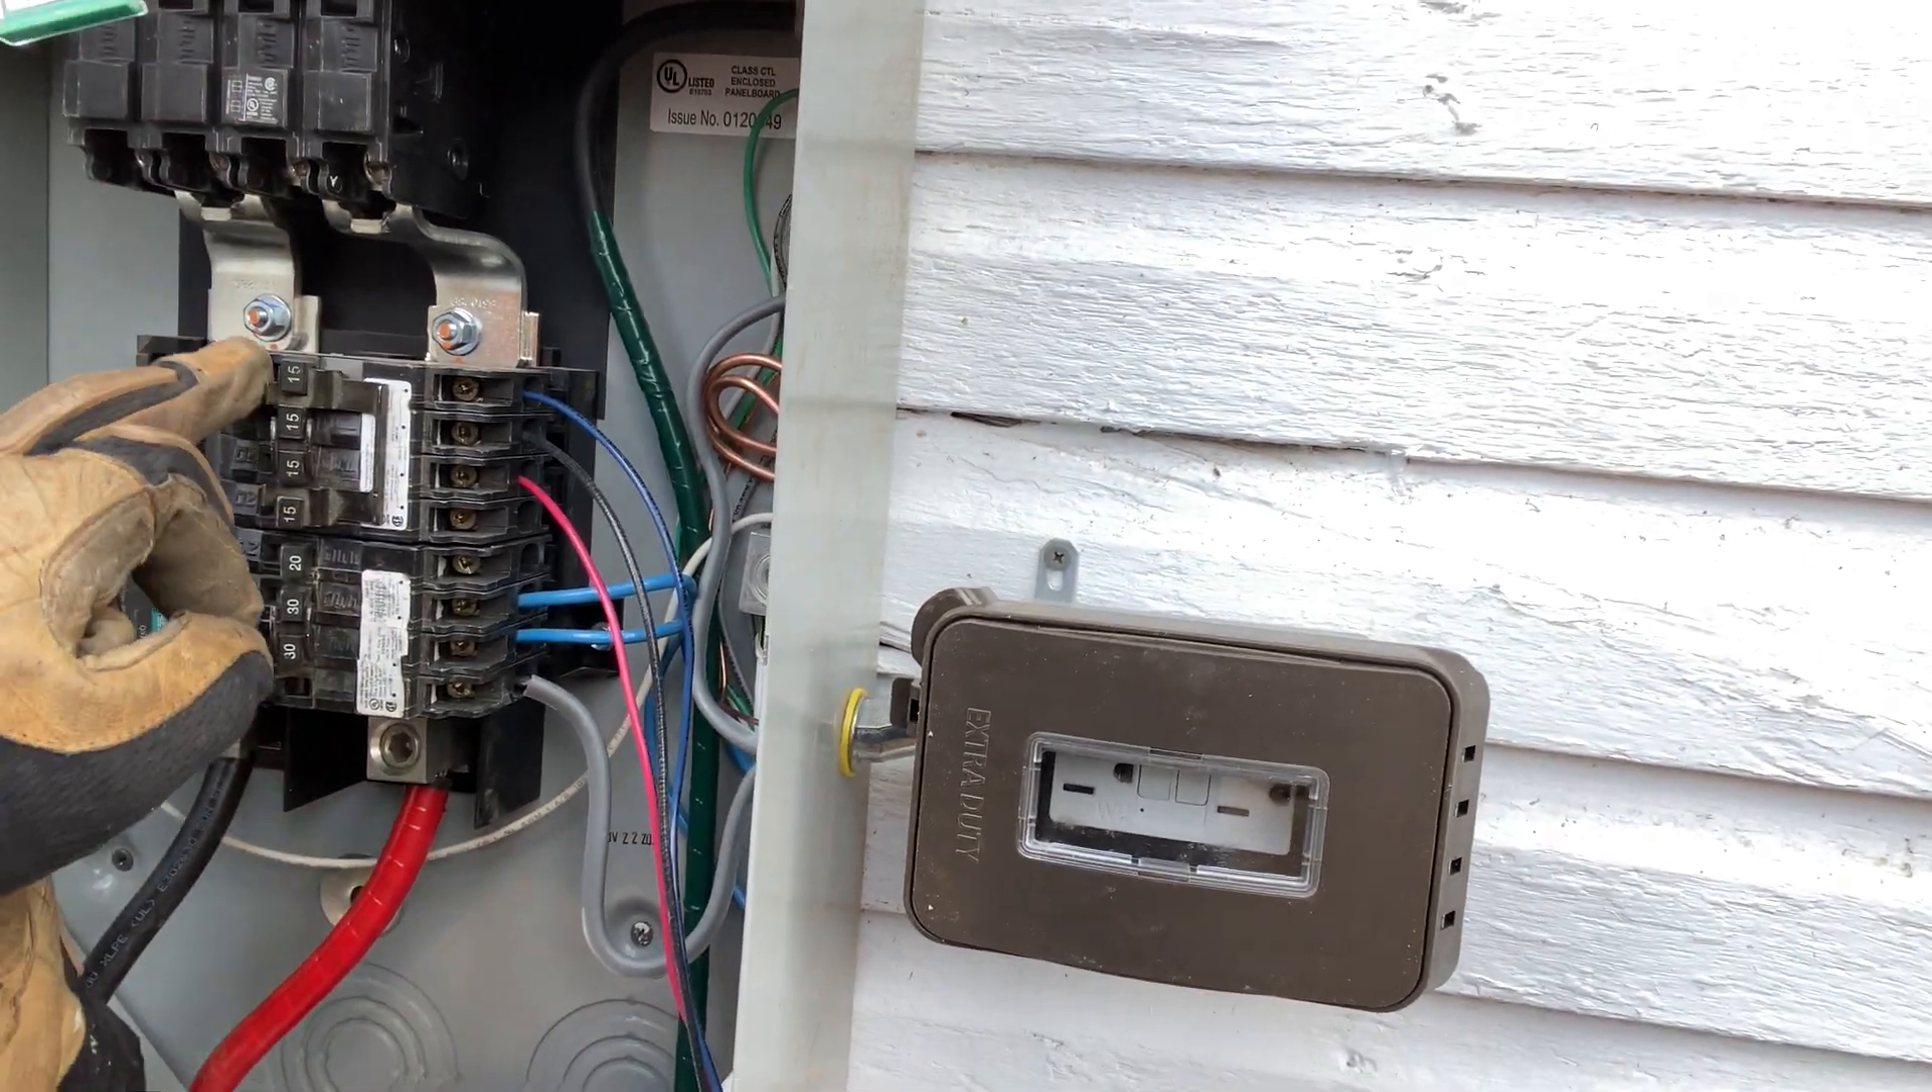I don't have my dead front cover on yet because i still got to do some work but this is energized.